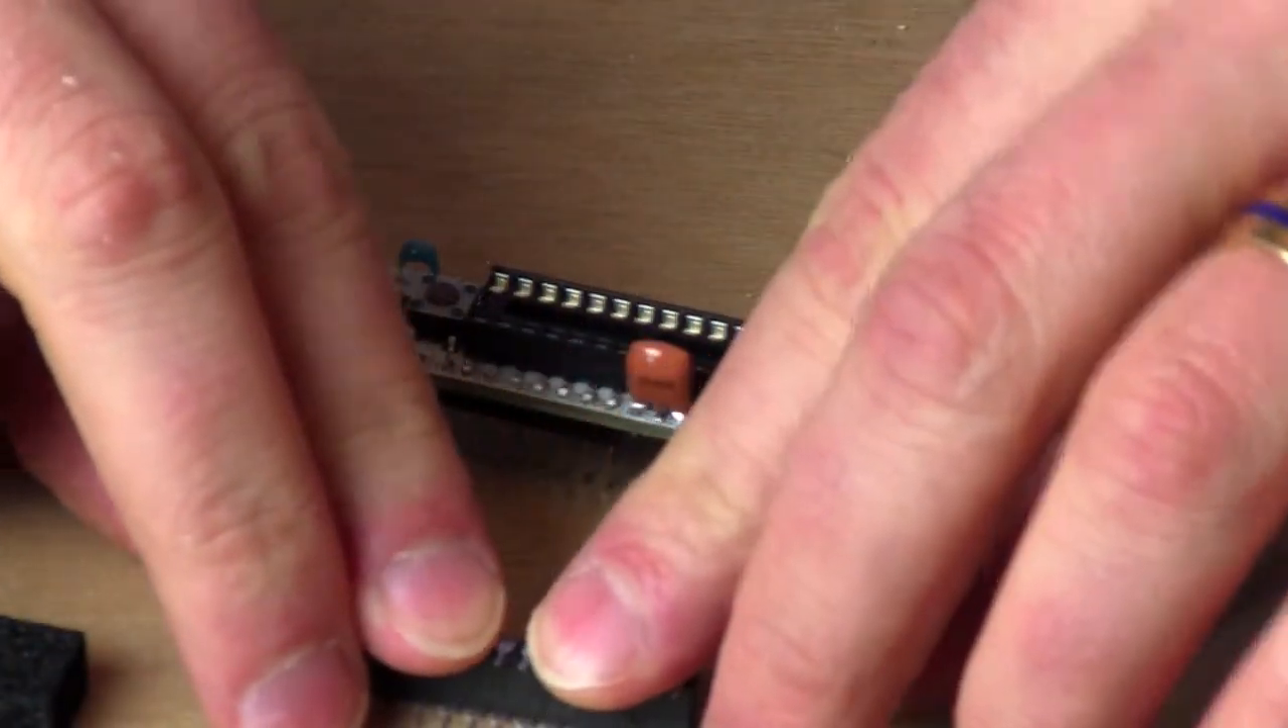Done and done. The last thing we need to do is insert the processor.